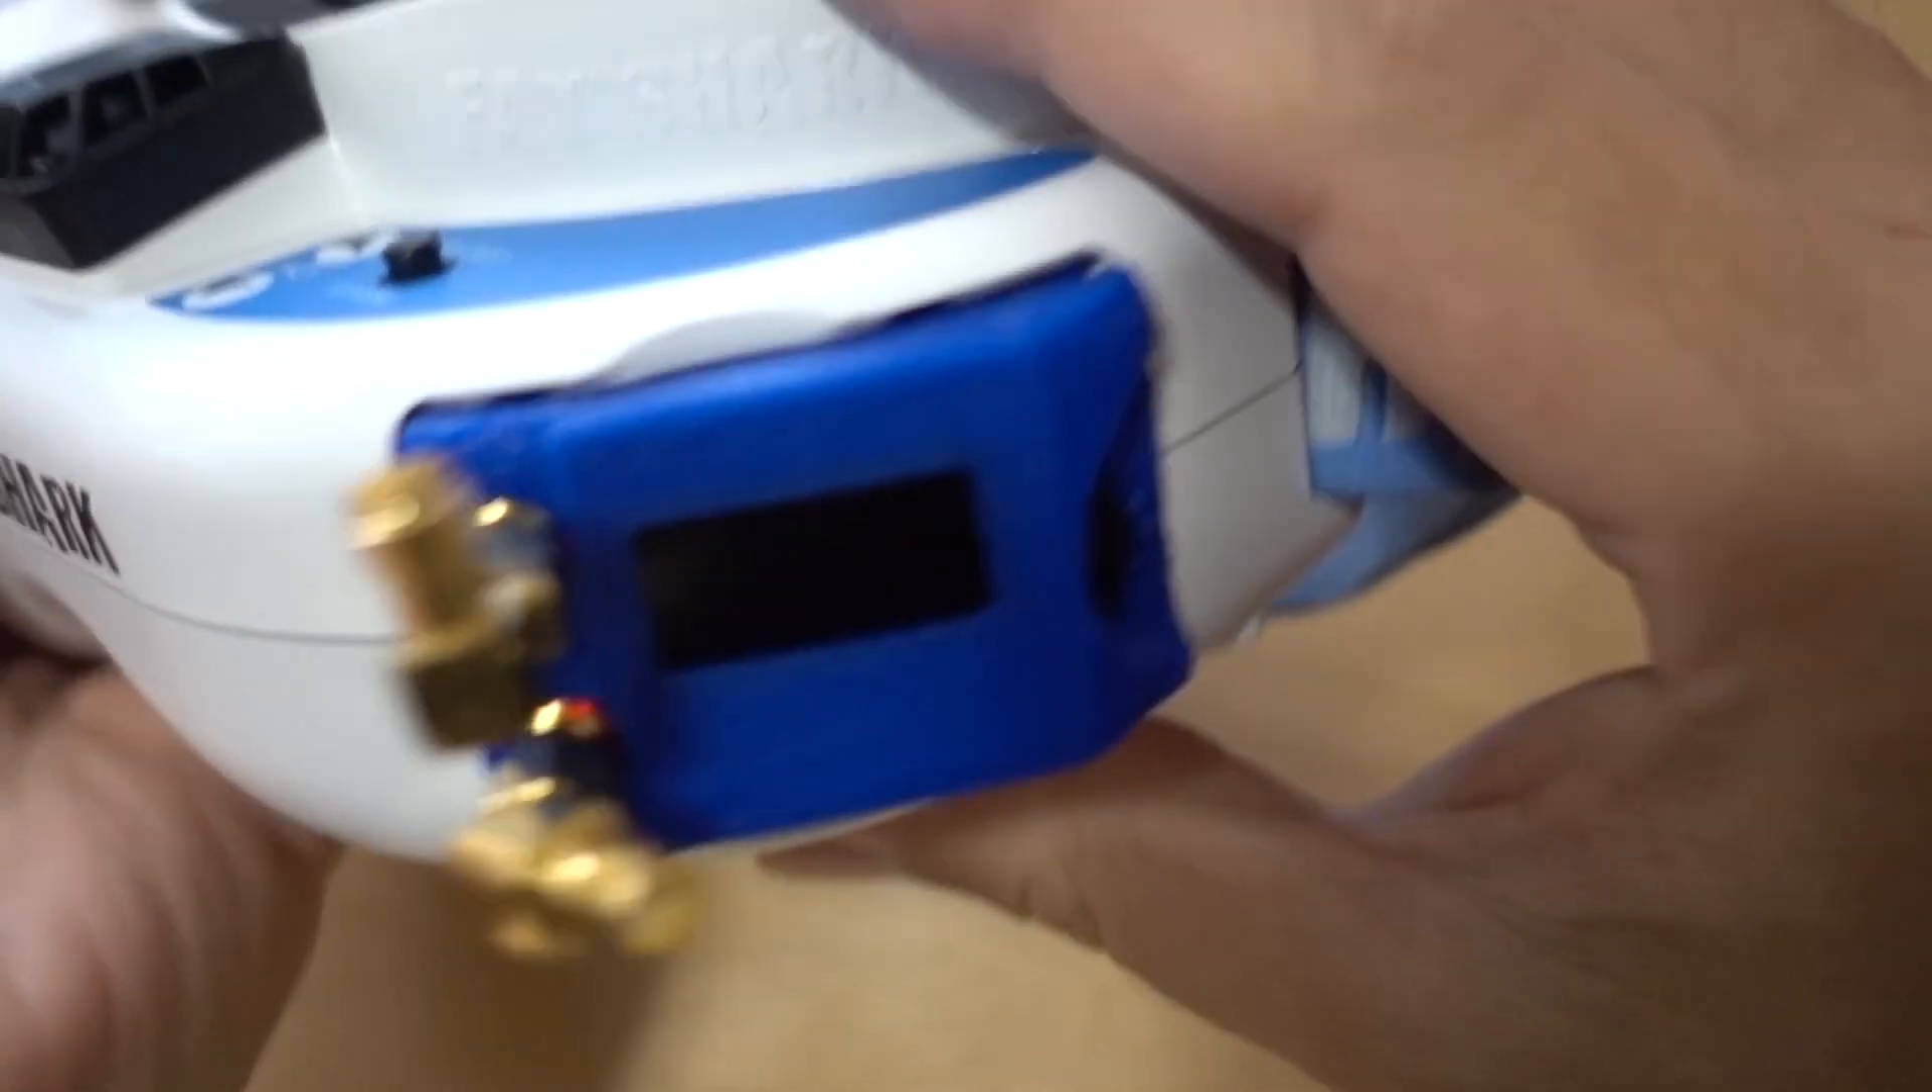Okay, so I got the module installed to my Fat Shark Dominator V3s.